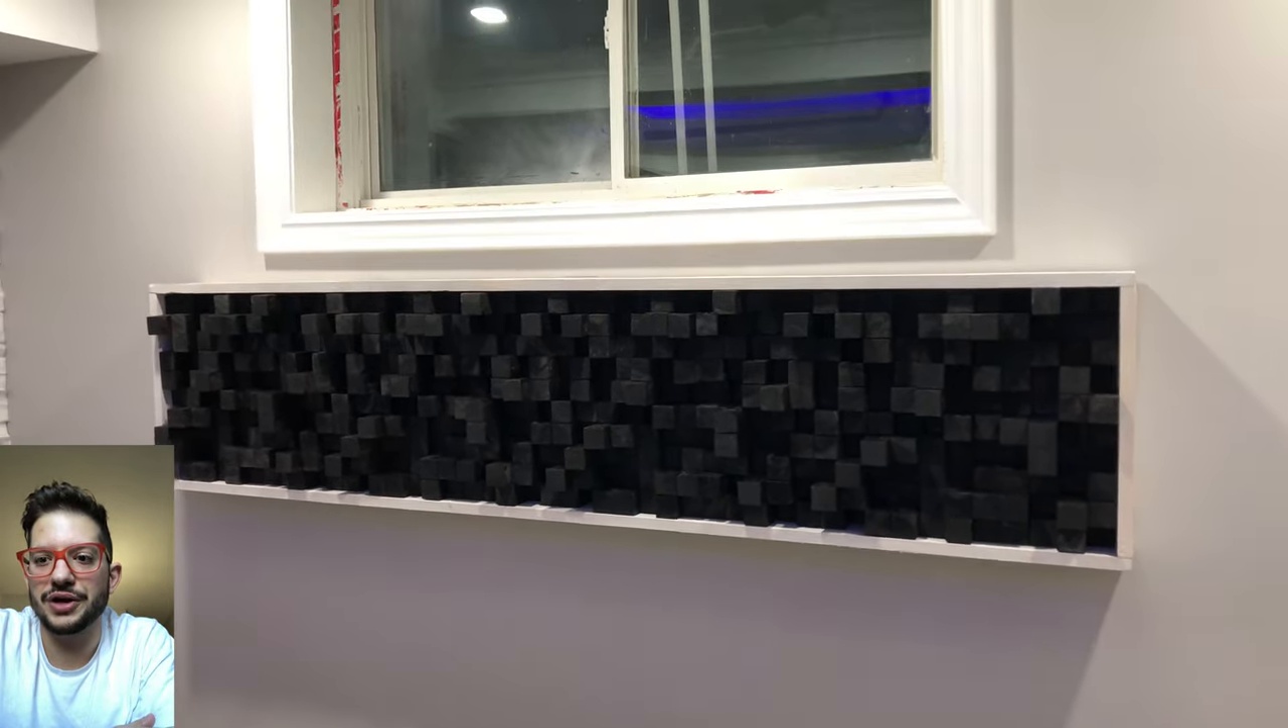And there is our finished product. This diffuser mounted on the client's wall.